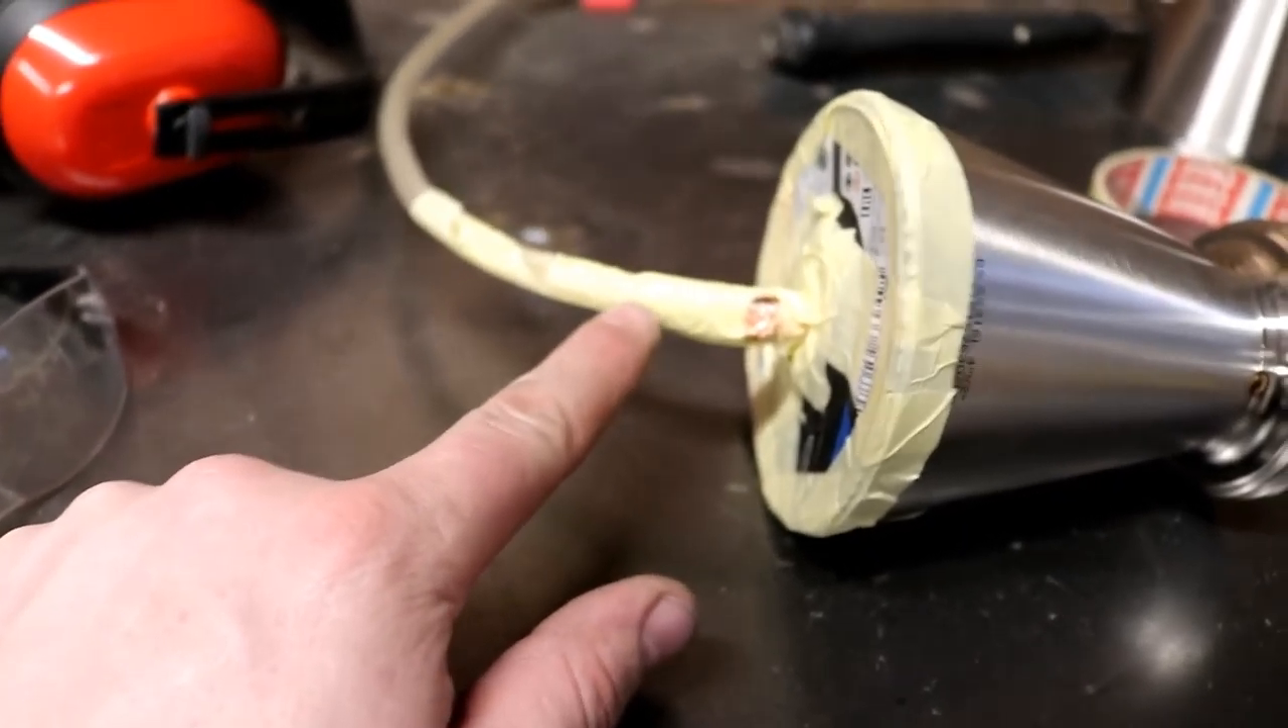I've completely sealed this fitting up. There's an argon pipe coming into the back.